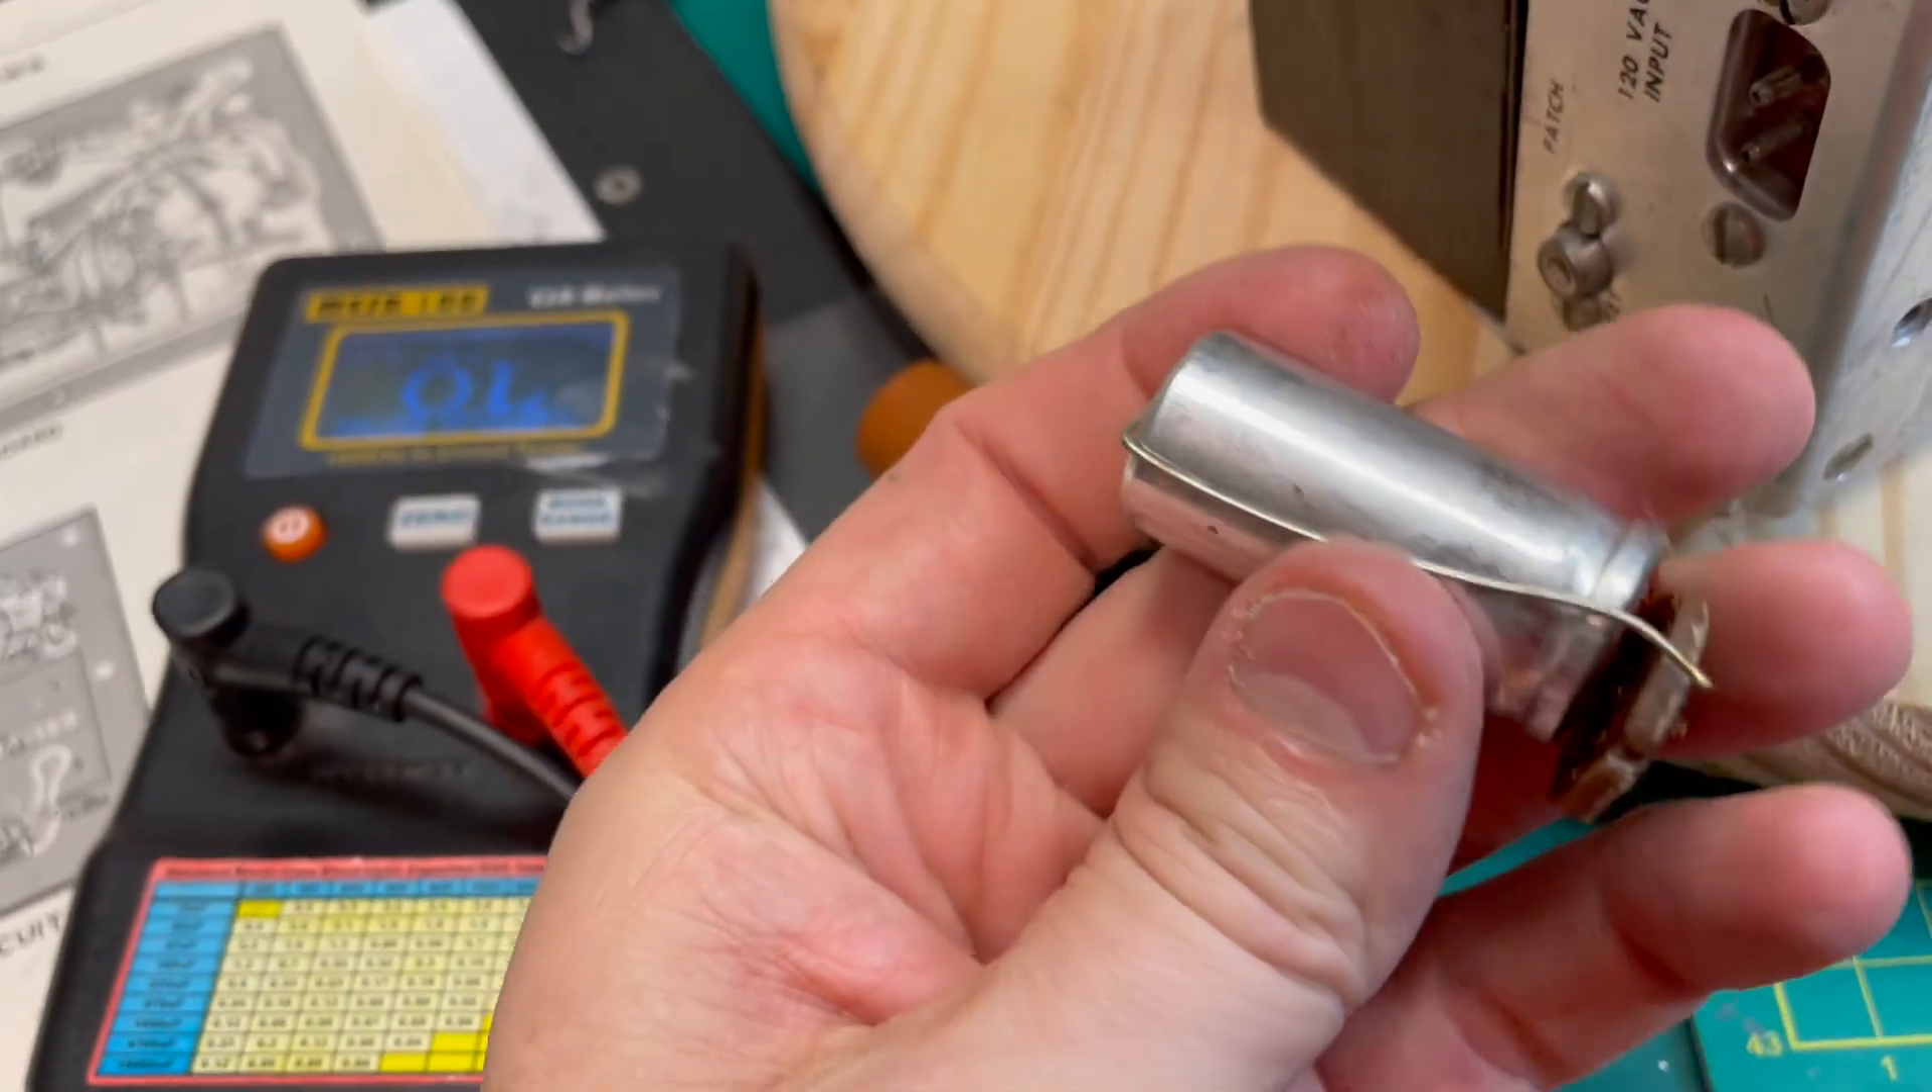Some of these are going to be a little tricky to get to, but thankfully we've got that big monster cap out of the way.